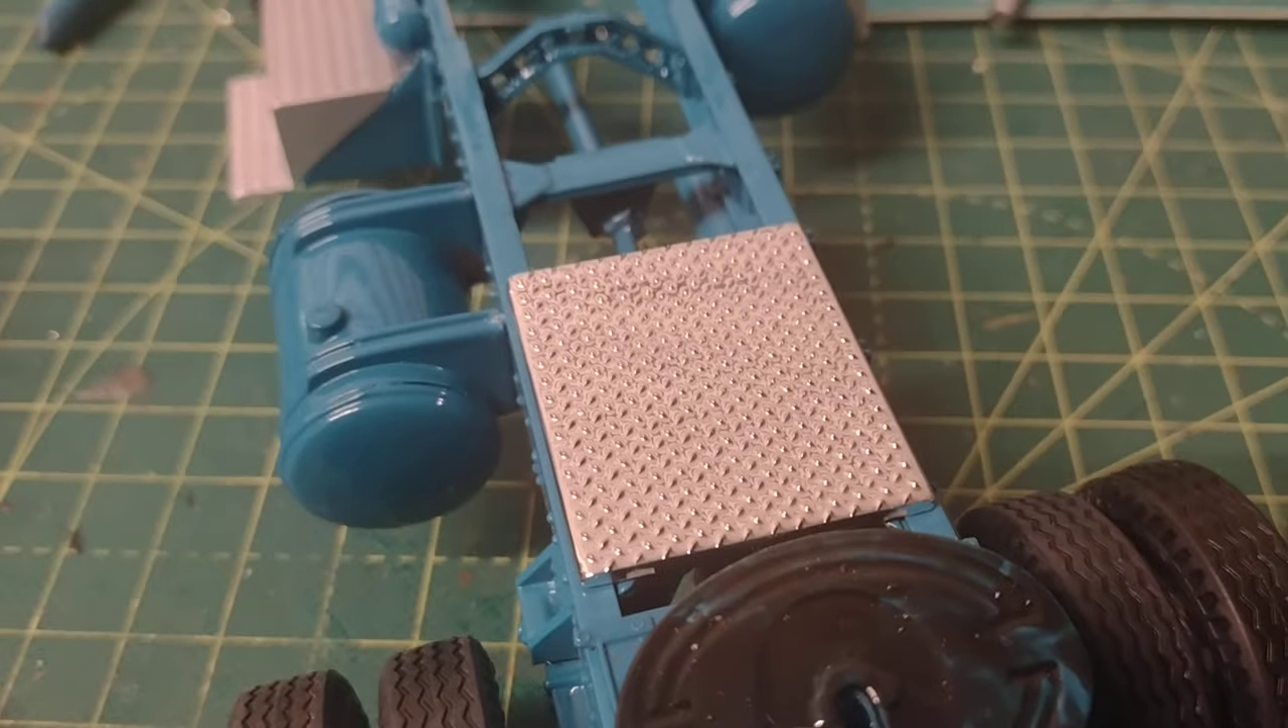I got the platform with the diamond plating installed.